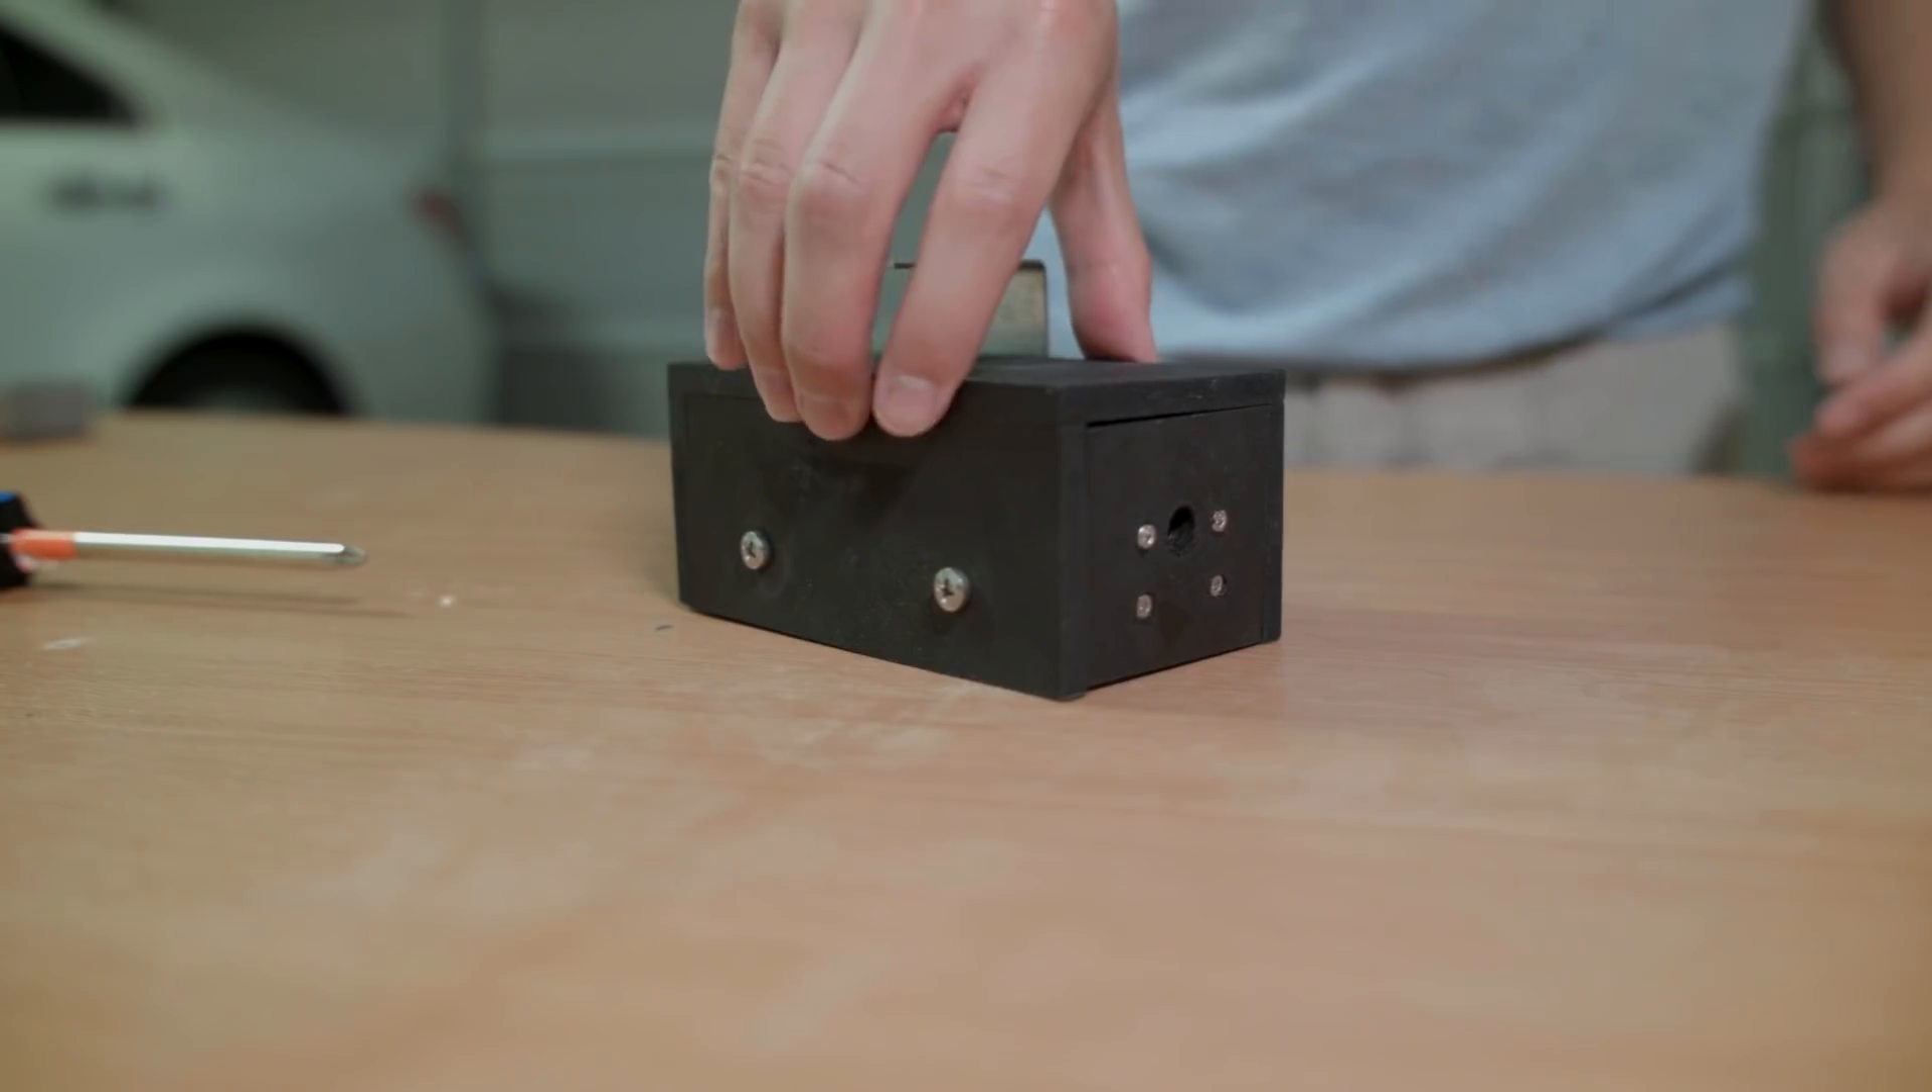Once the glue was done drying, we put the two pieces of the housing together and closed it with two 20mm long M4 screws.